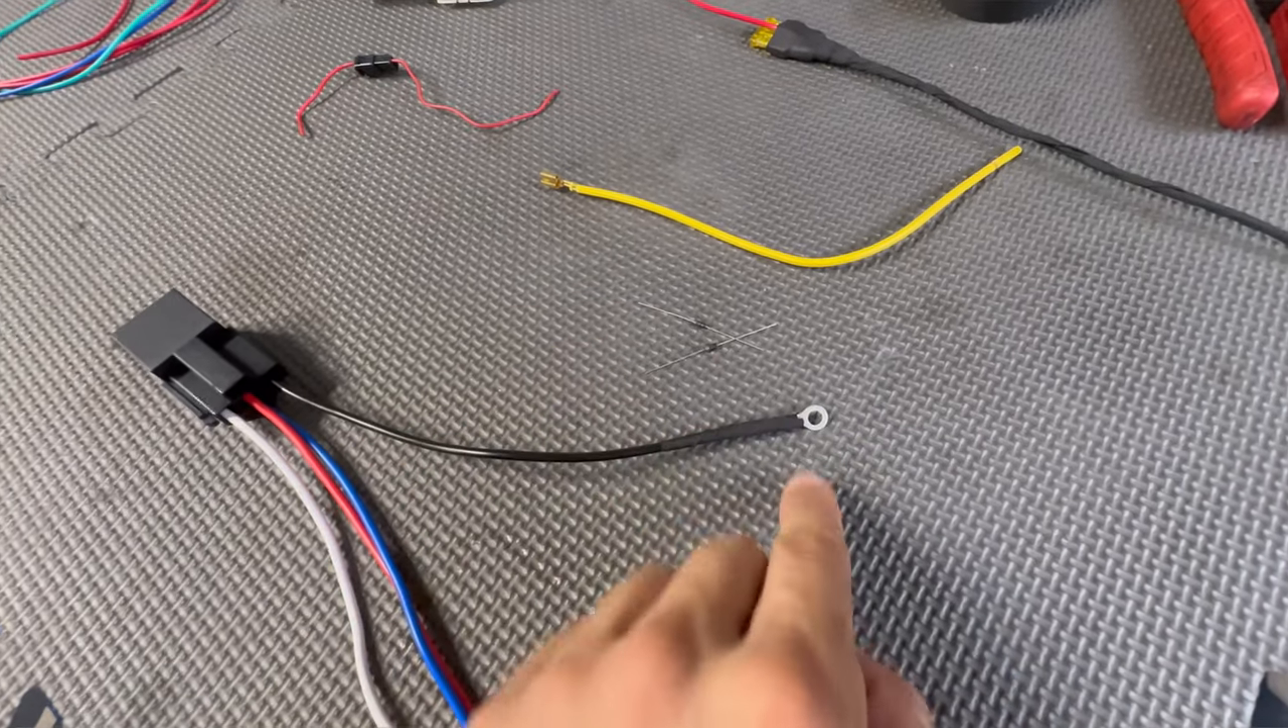All right so as you can see now we only have four wires and already took off that yellow one and i also did go ahead and crimp the ring terminal right here for the ground.